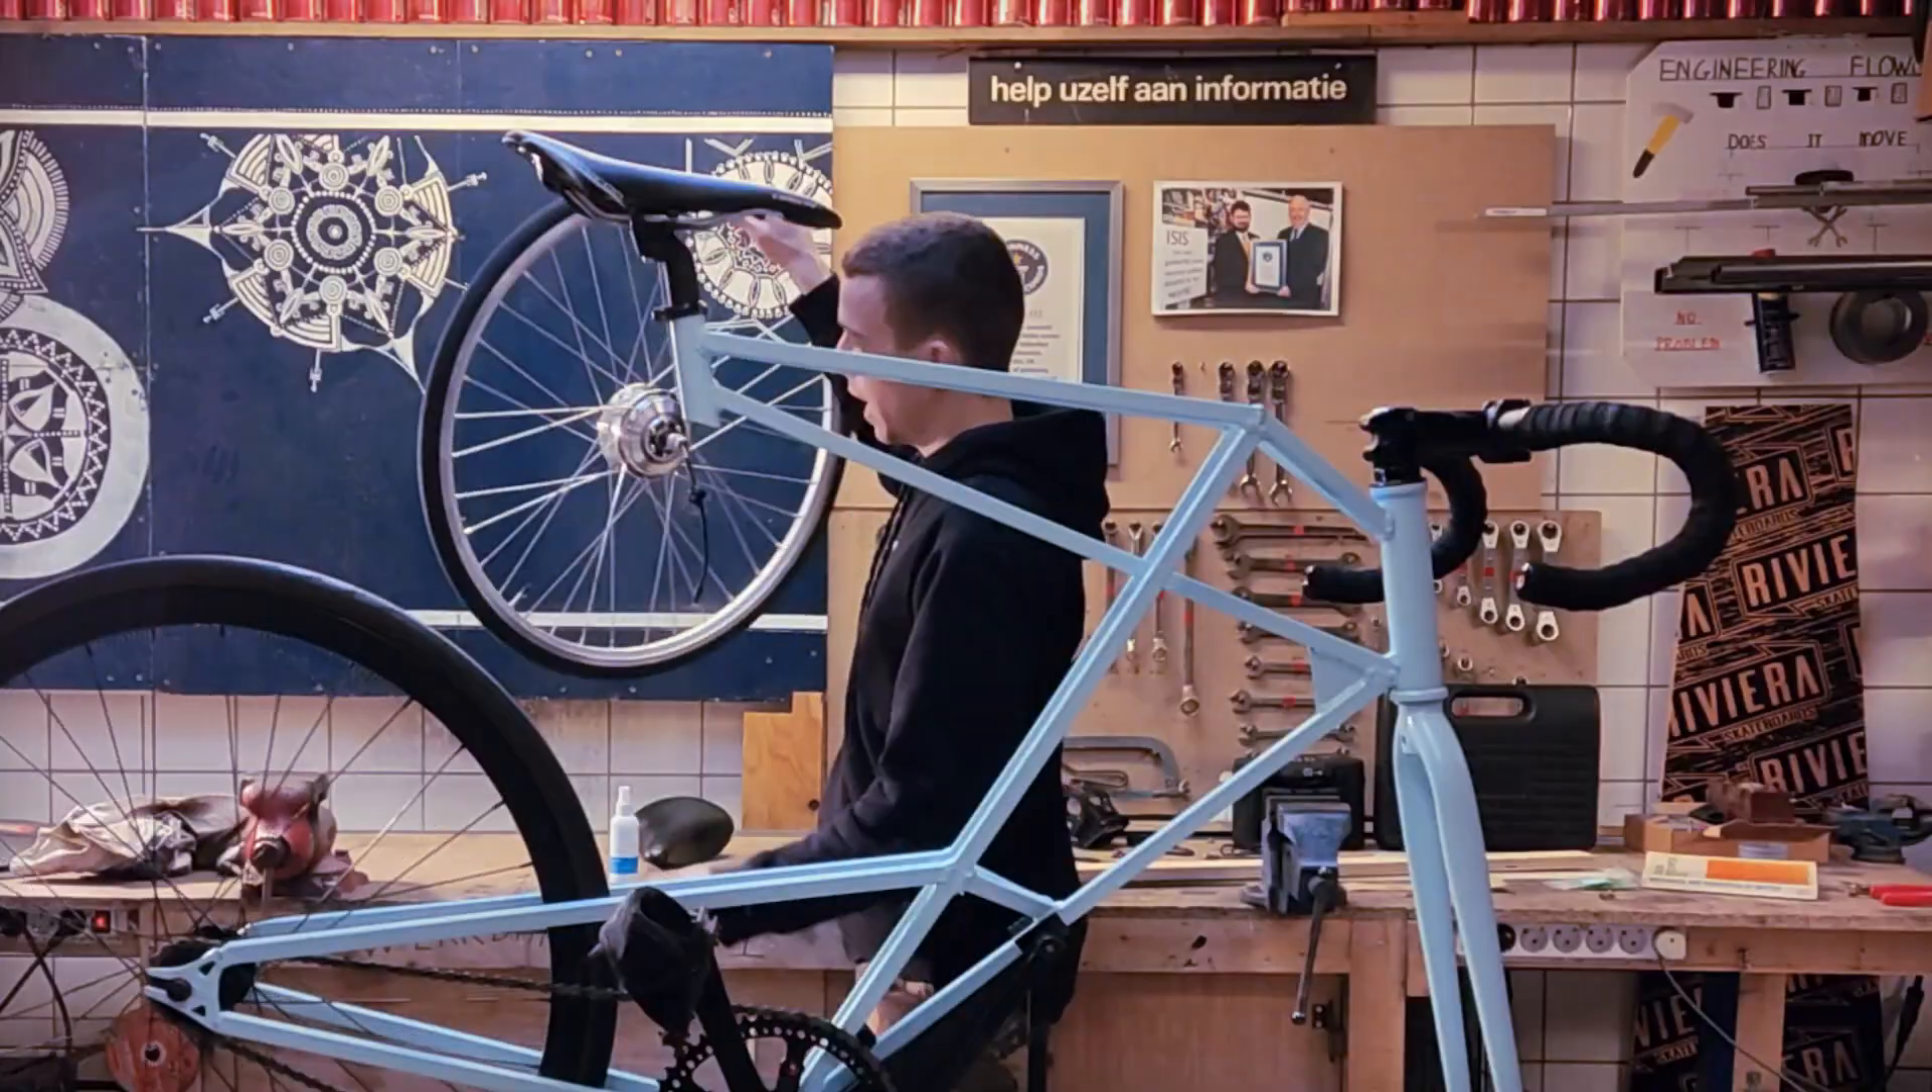The only thing we're missing obviously is the front wheel an electric front wheel.